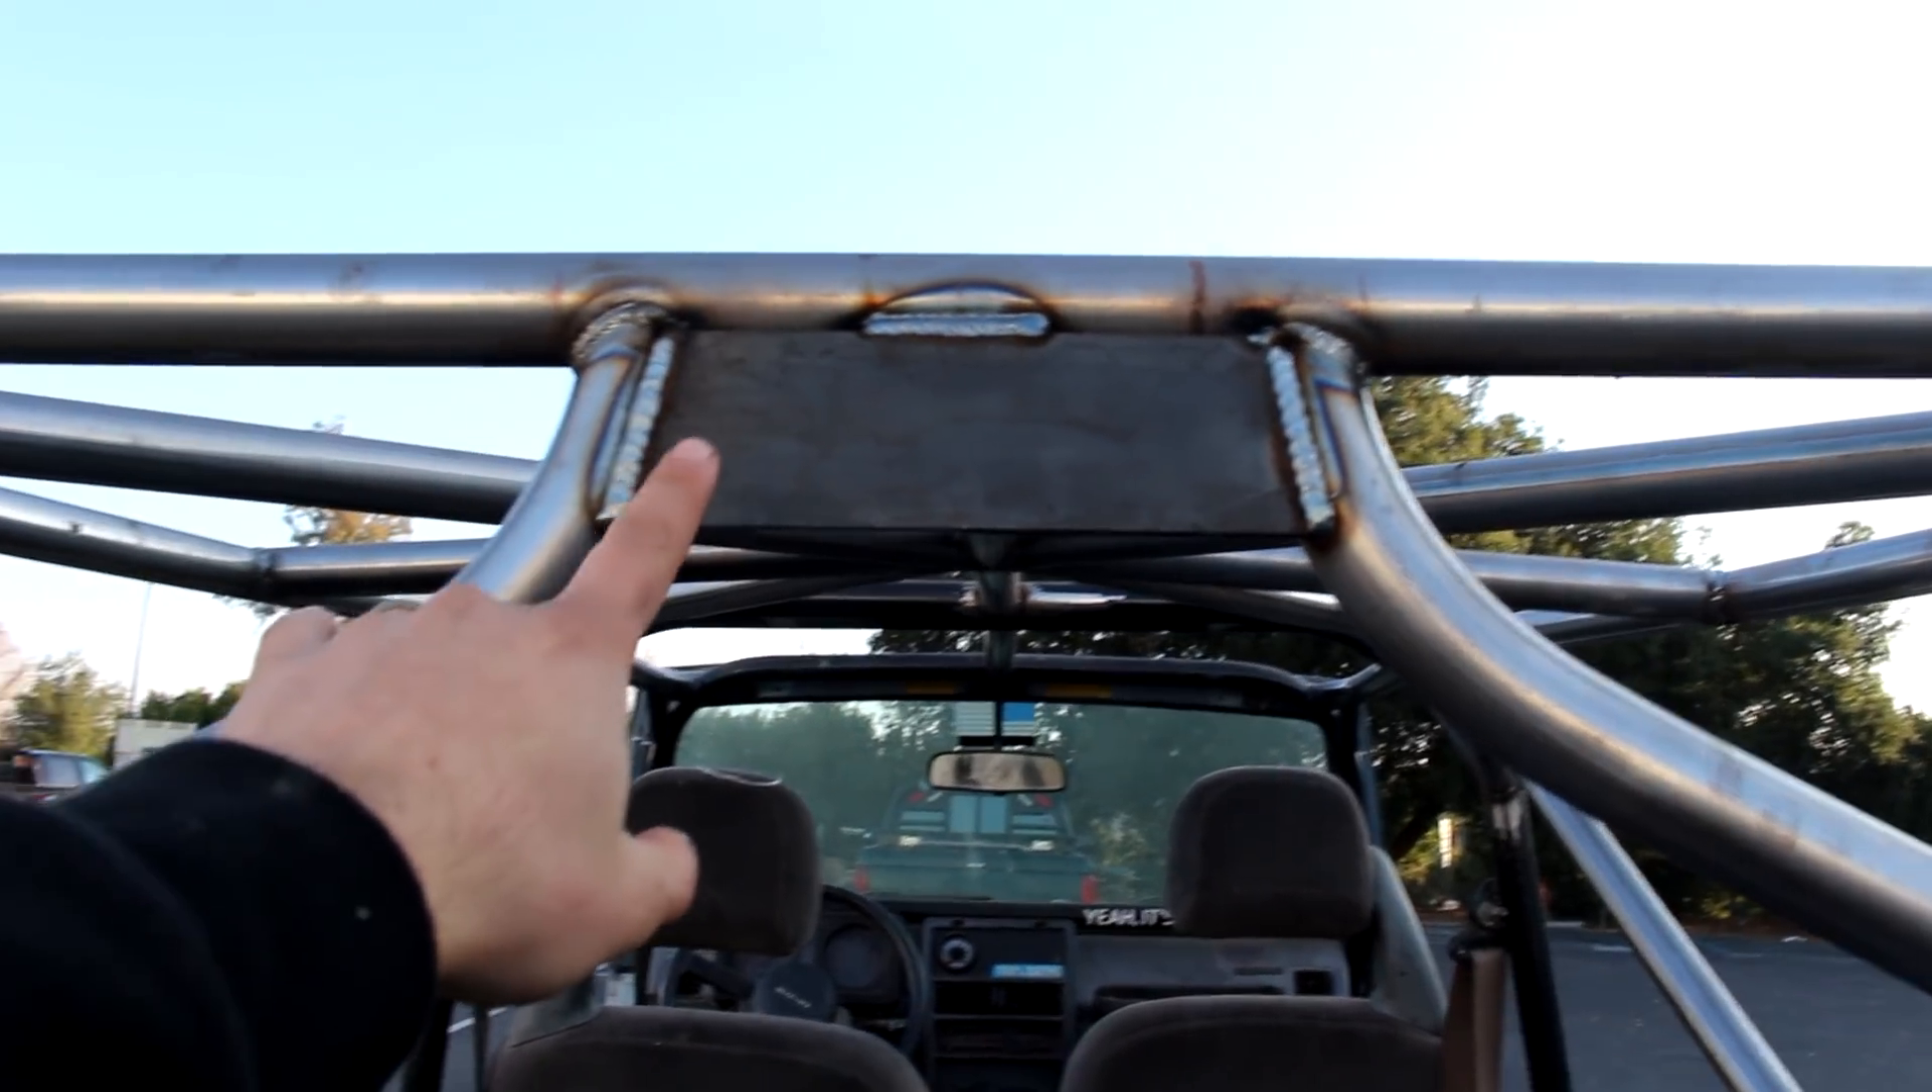I added this gusset on the roll cage on the back.